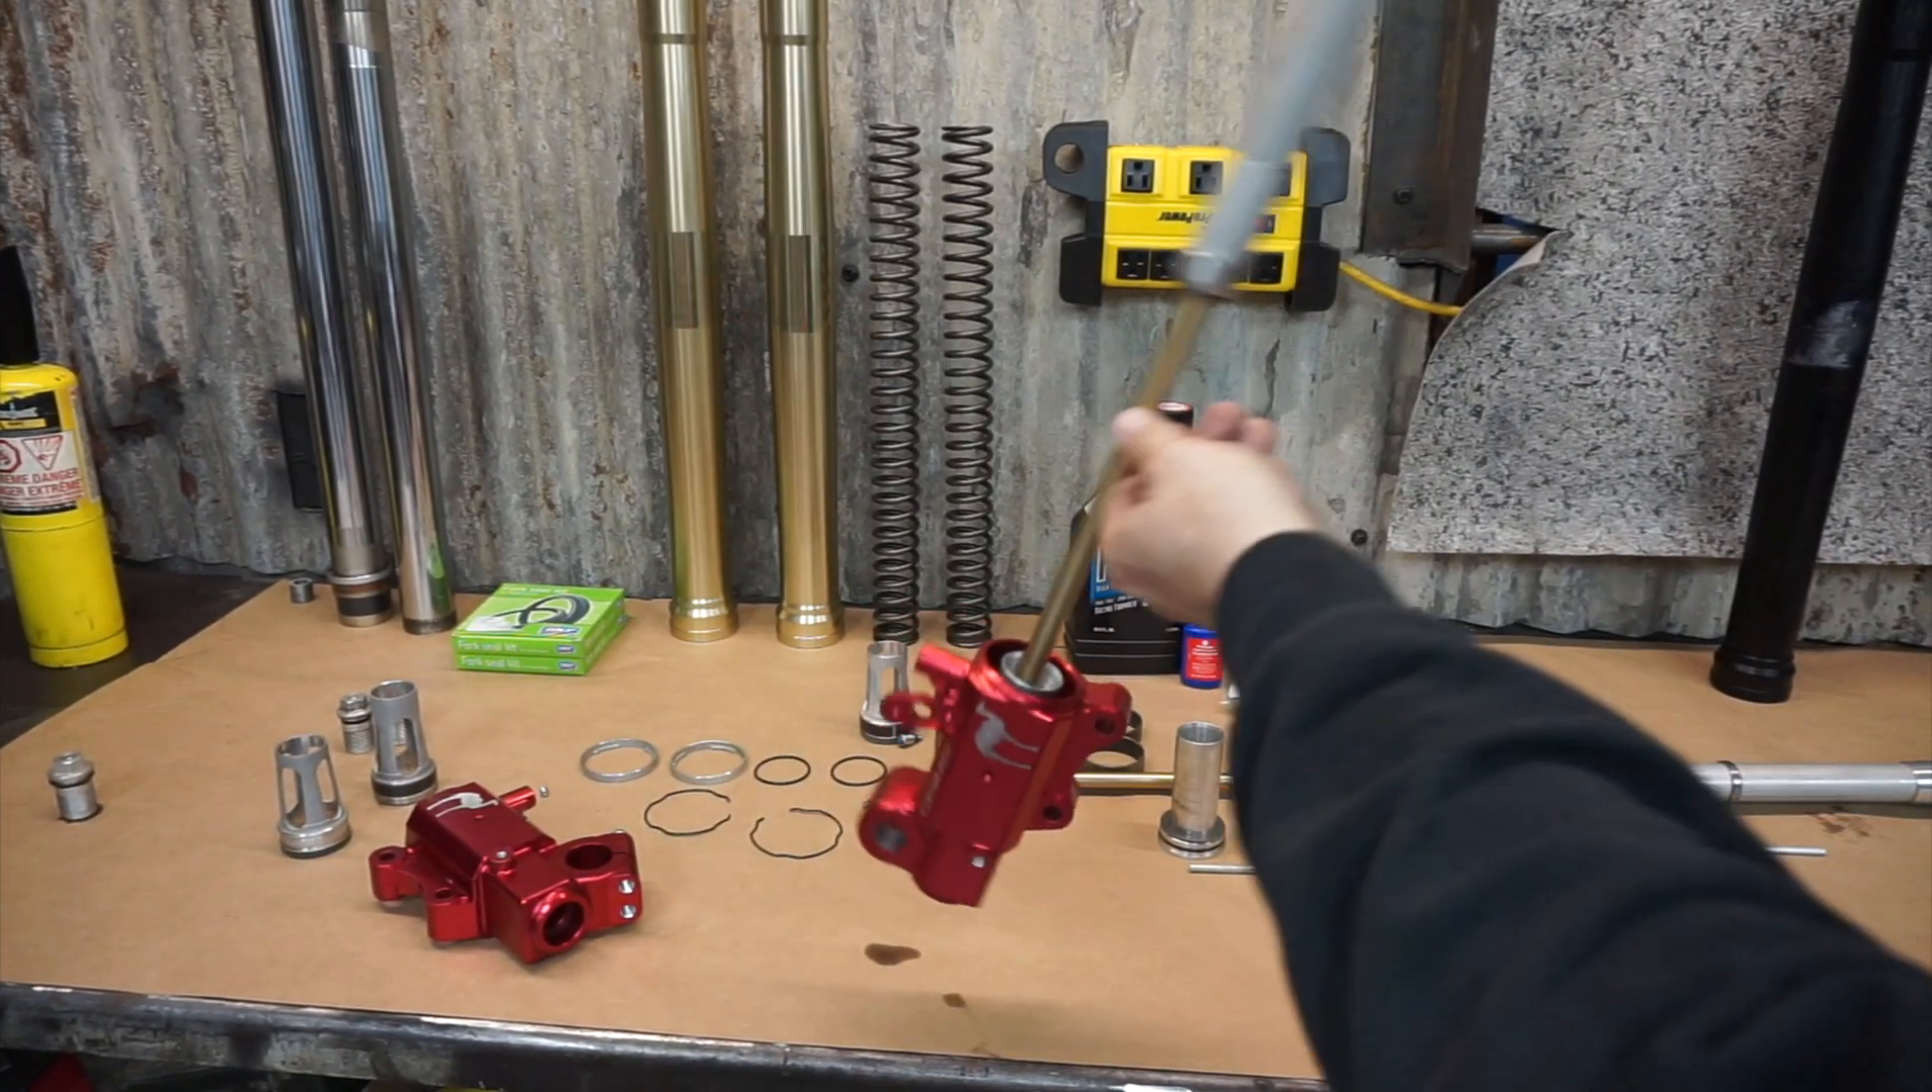I obviously don't have the tube on here and i don't have the spring in here.